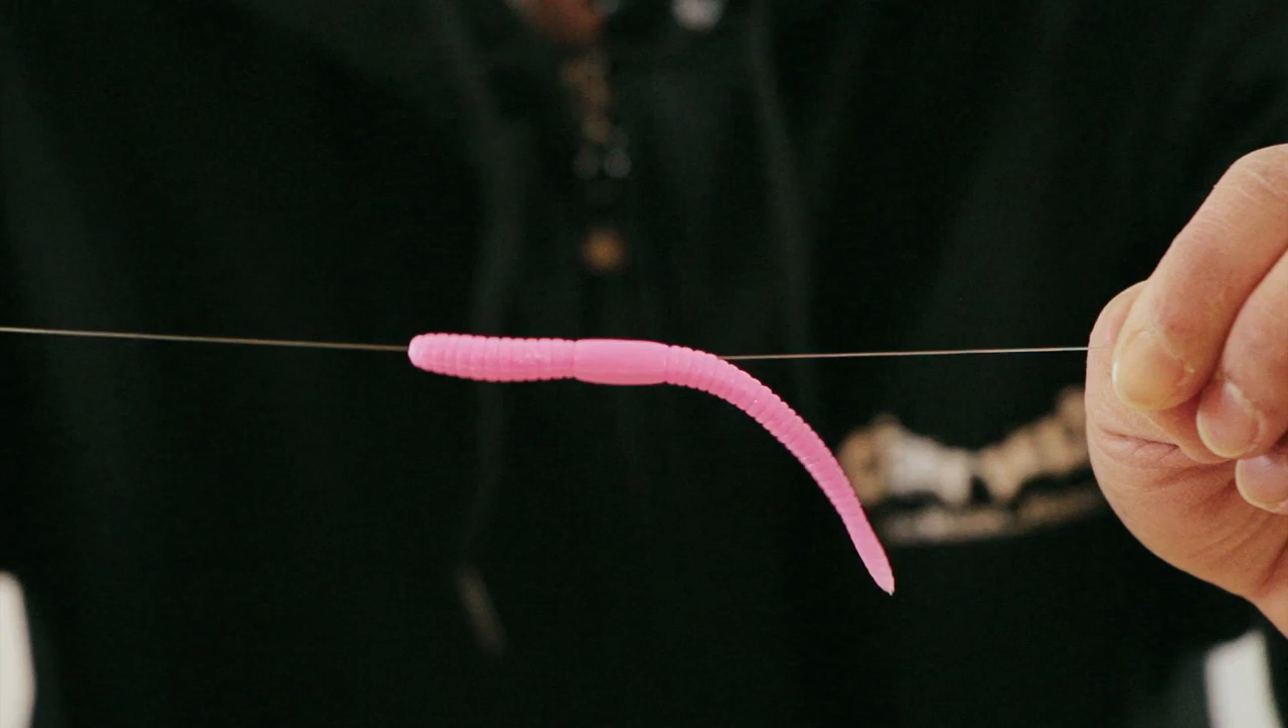The line comes out at the other end, and now you've got the worm on the fishing line.